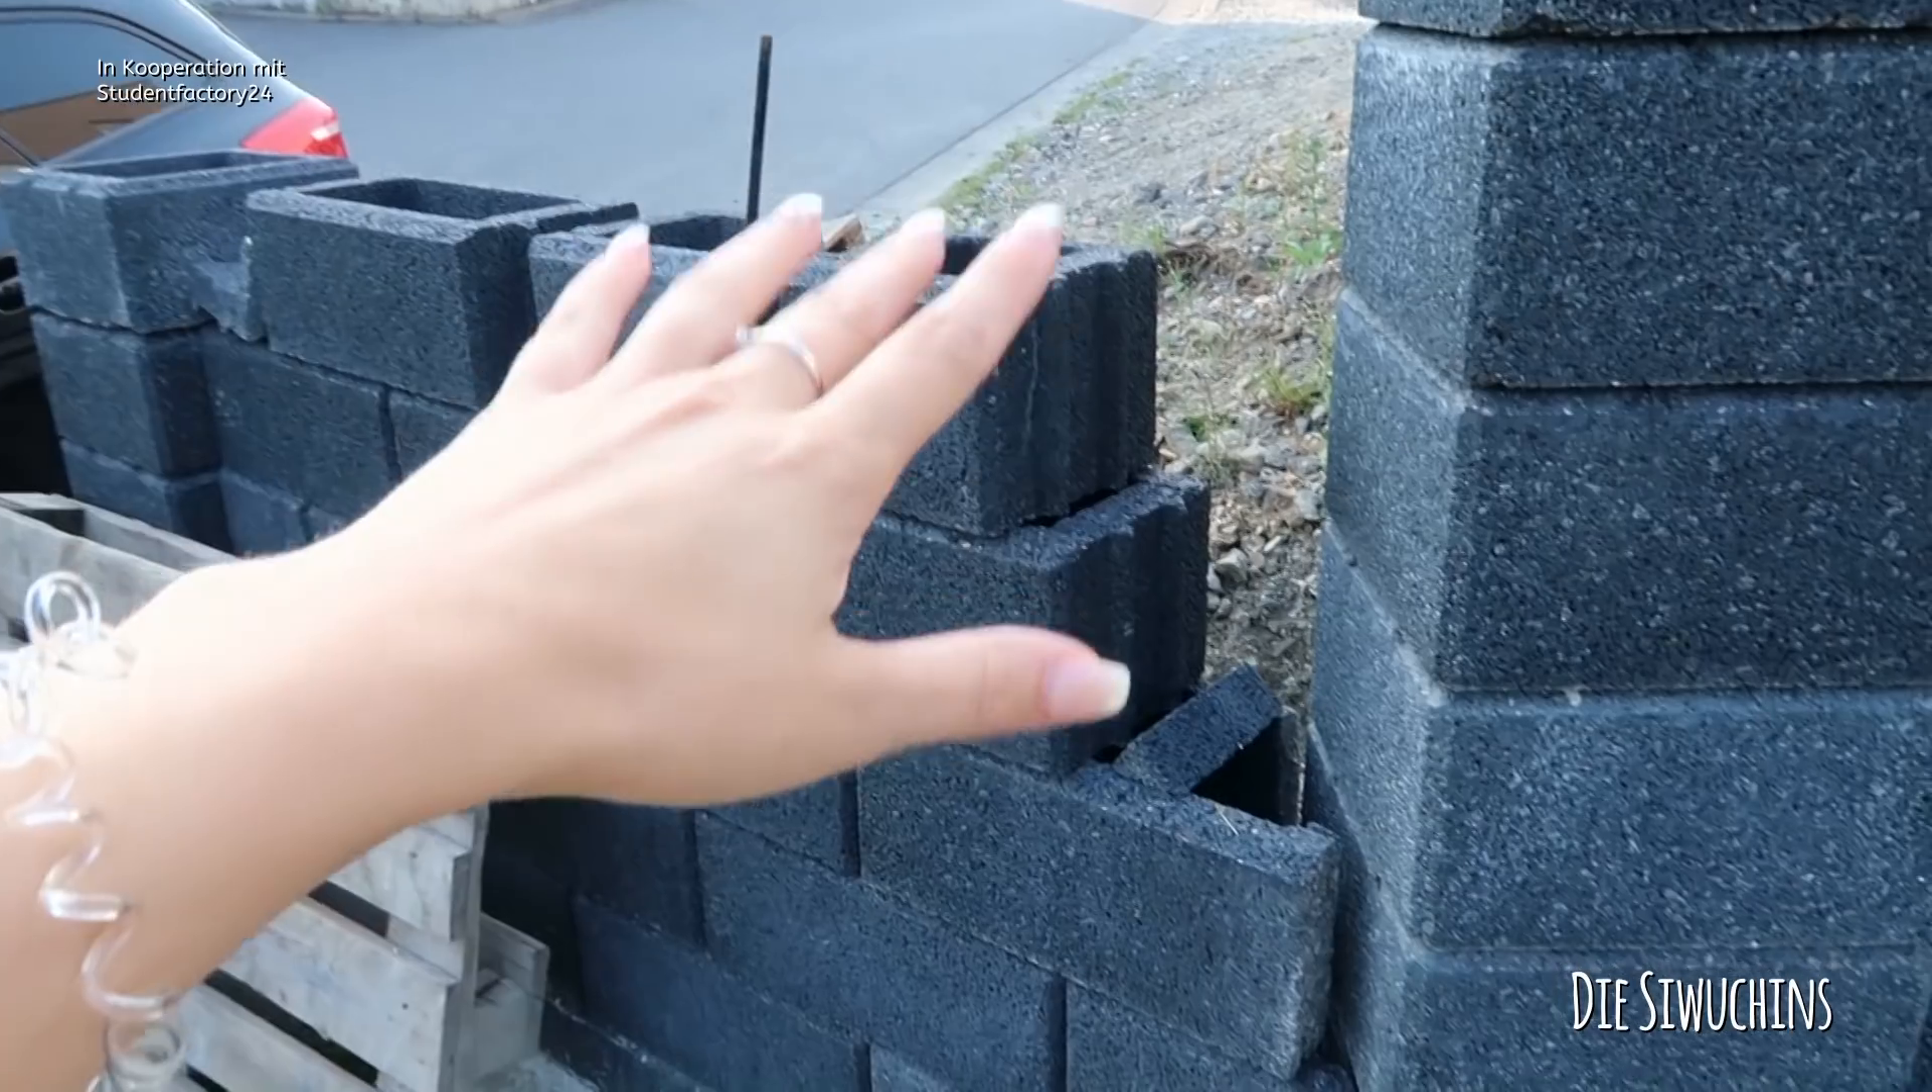Hier fehlen nämlich noch zwei, drei Steine und die Abdeckplatten.